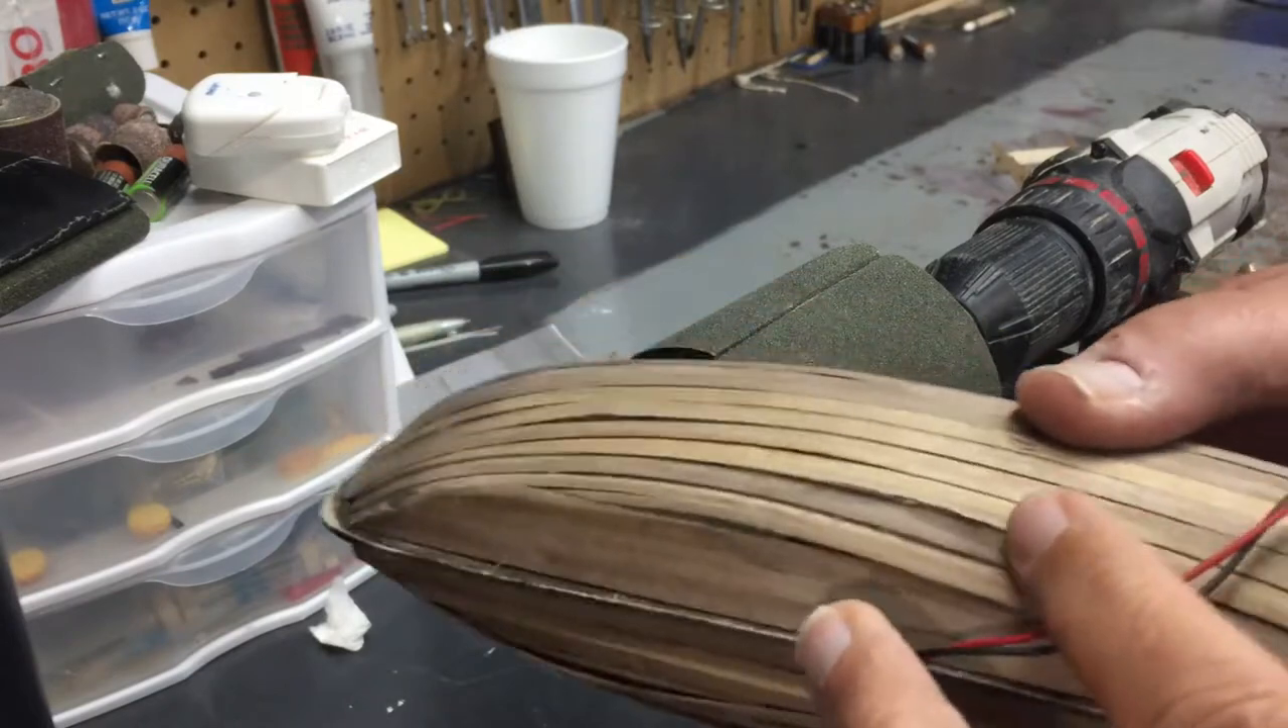This is probably the worst planking job I've ever done I've got a lot of gaps here.